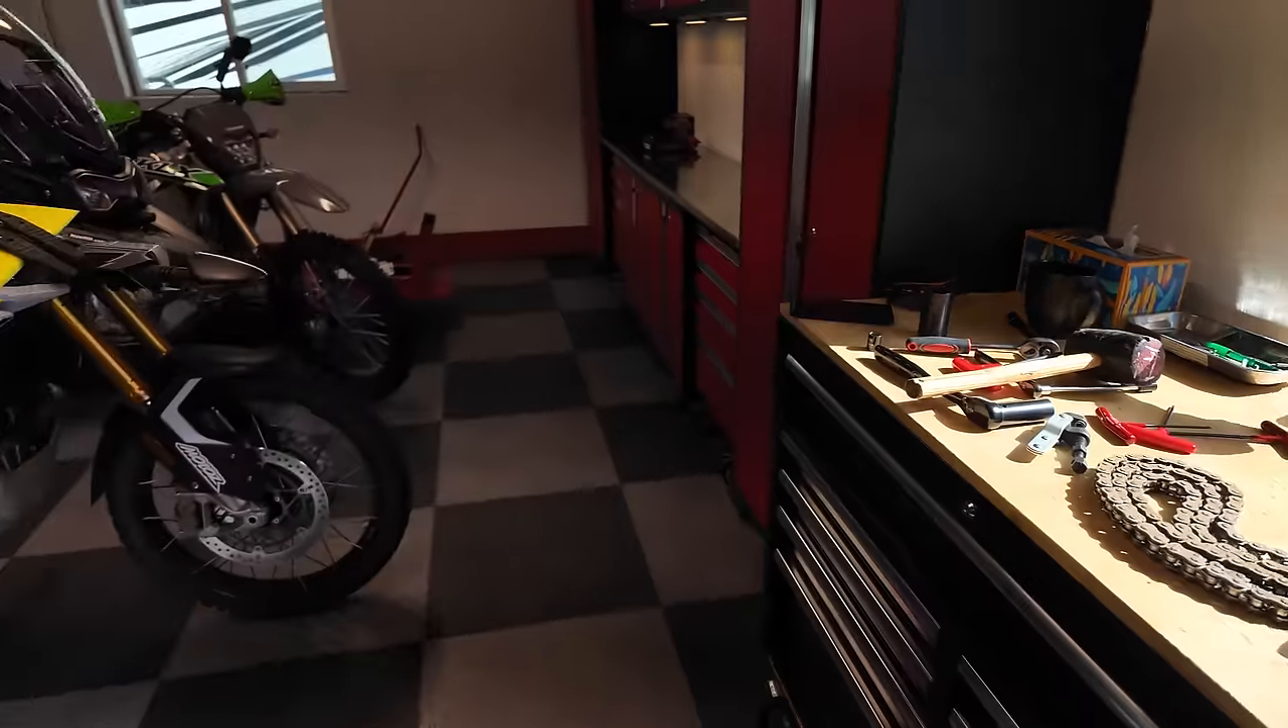I still haven't even put the chain back on.